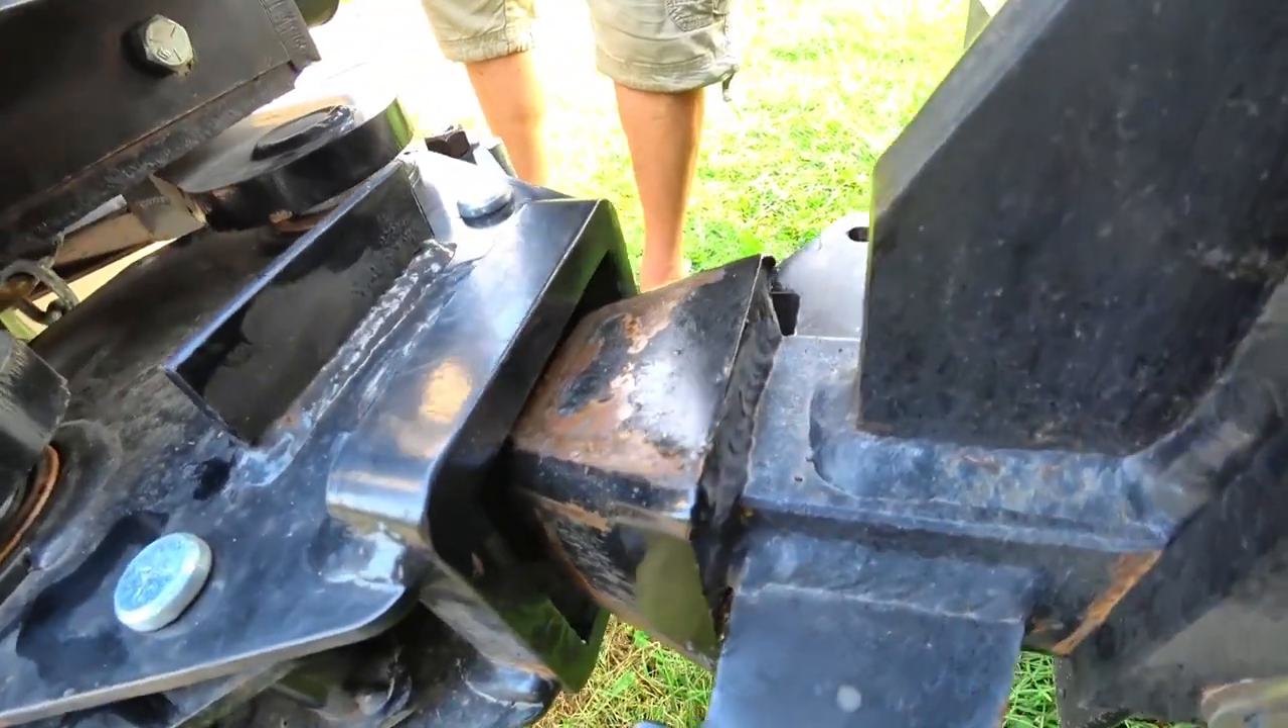With that little movement I just made with the jack, I'm already bound up to where it's twisted too far, and it's hitting, so it's not going to slide in.